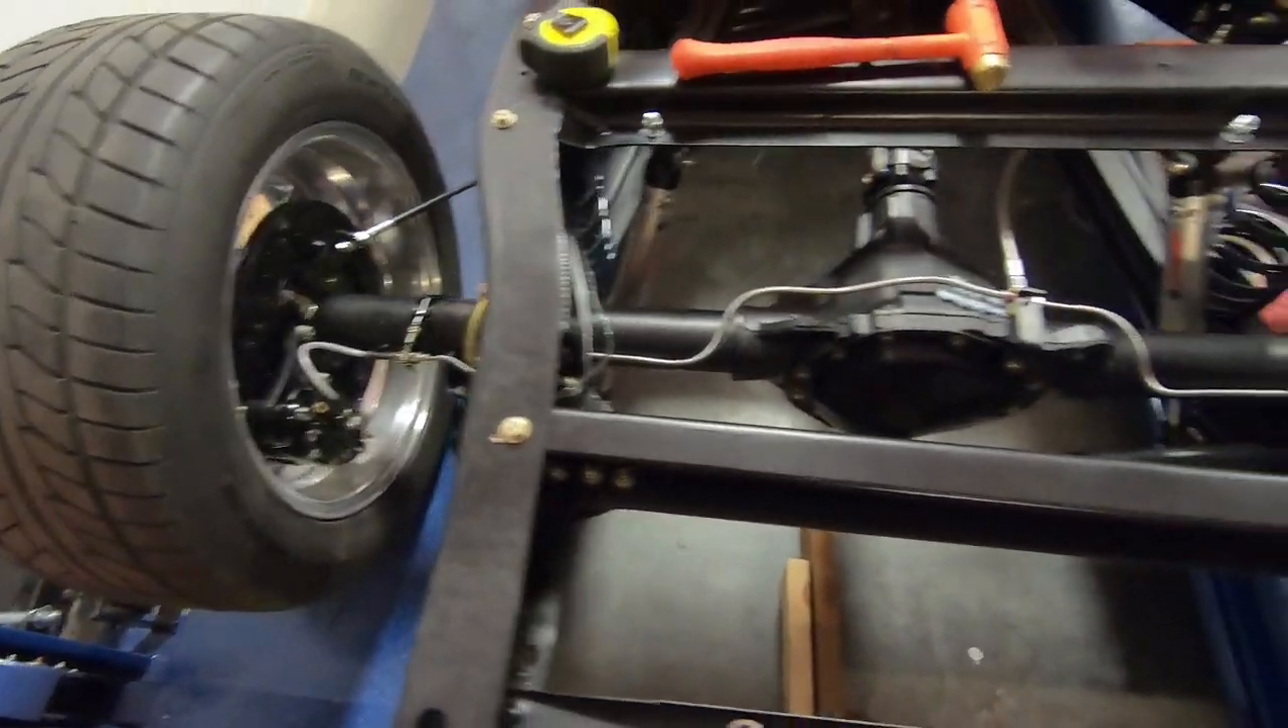All right the rear brake lines are done with some fiddling I finally got the flaring tool to work.